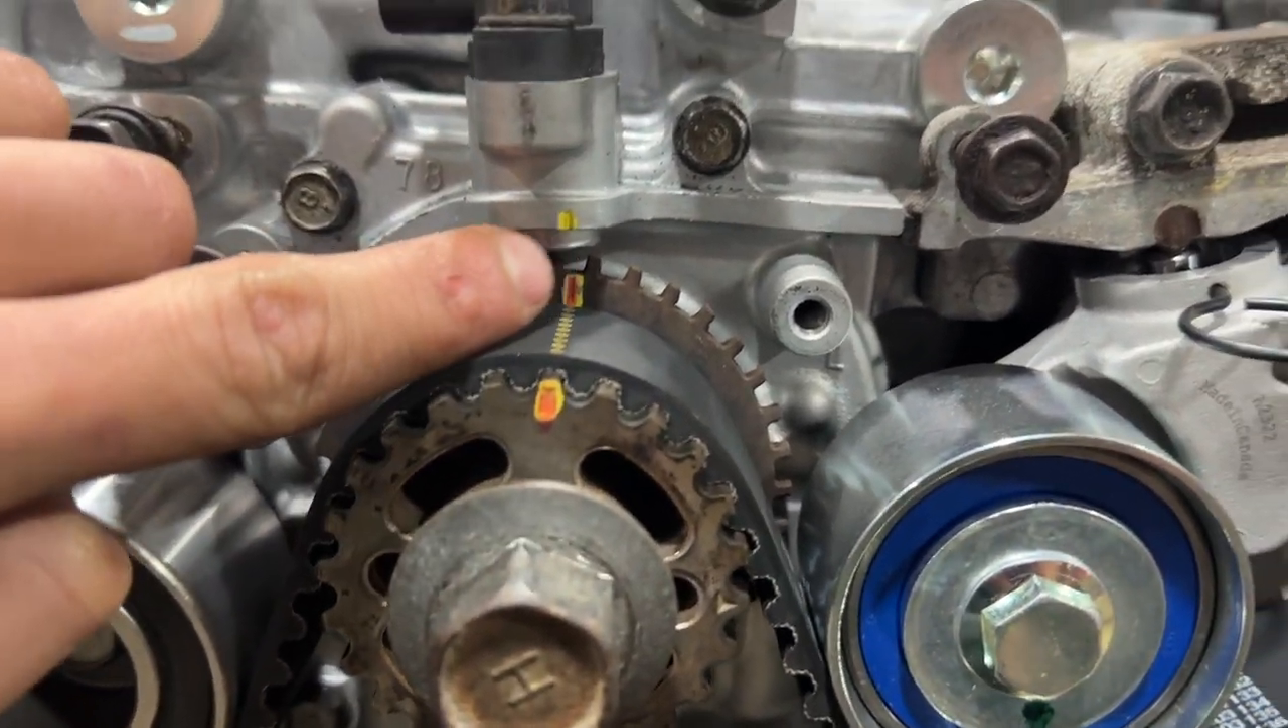You line up the notches you can see they line up.